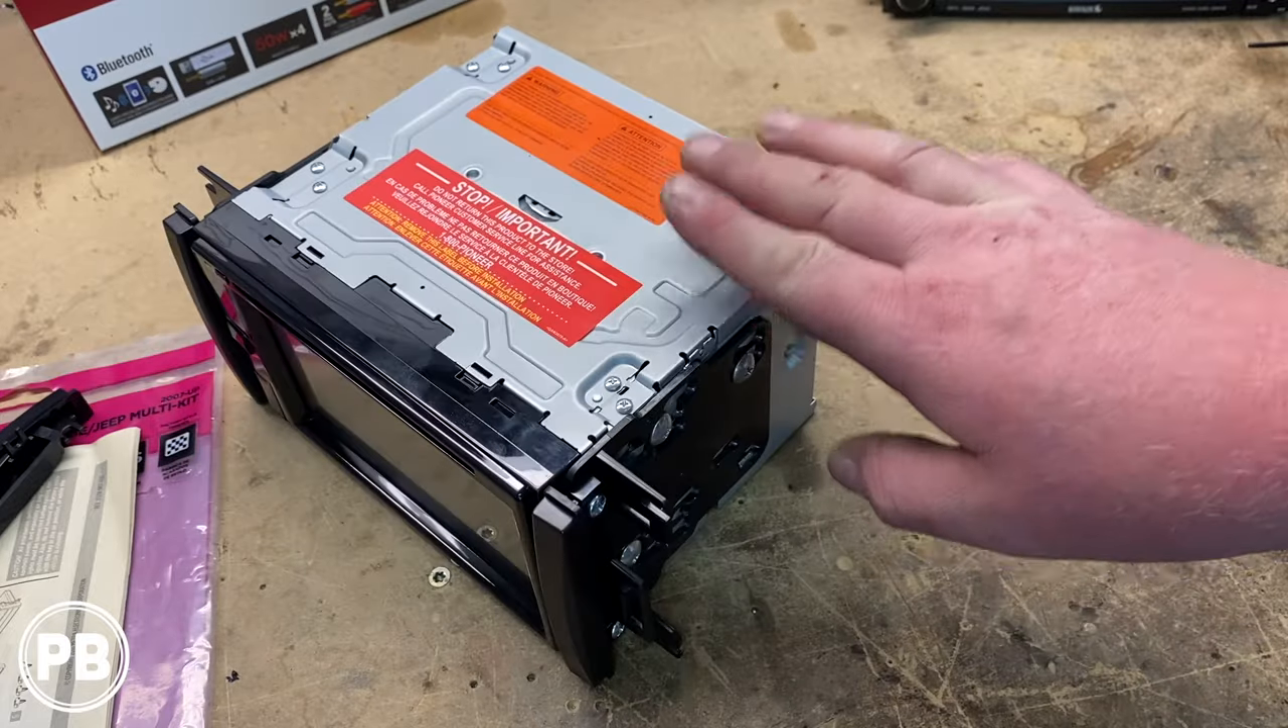So we got our dash kit all mounted using the hardware supplied by the radio. That's ready to go.